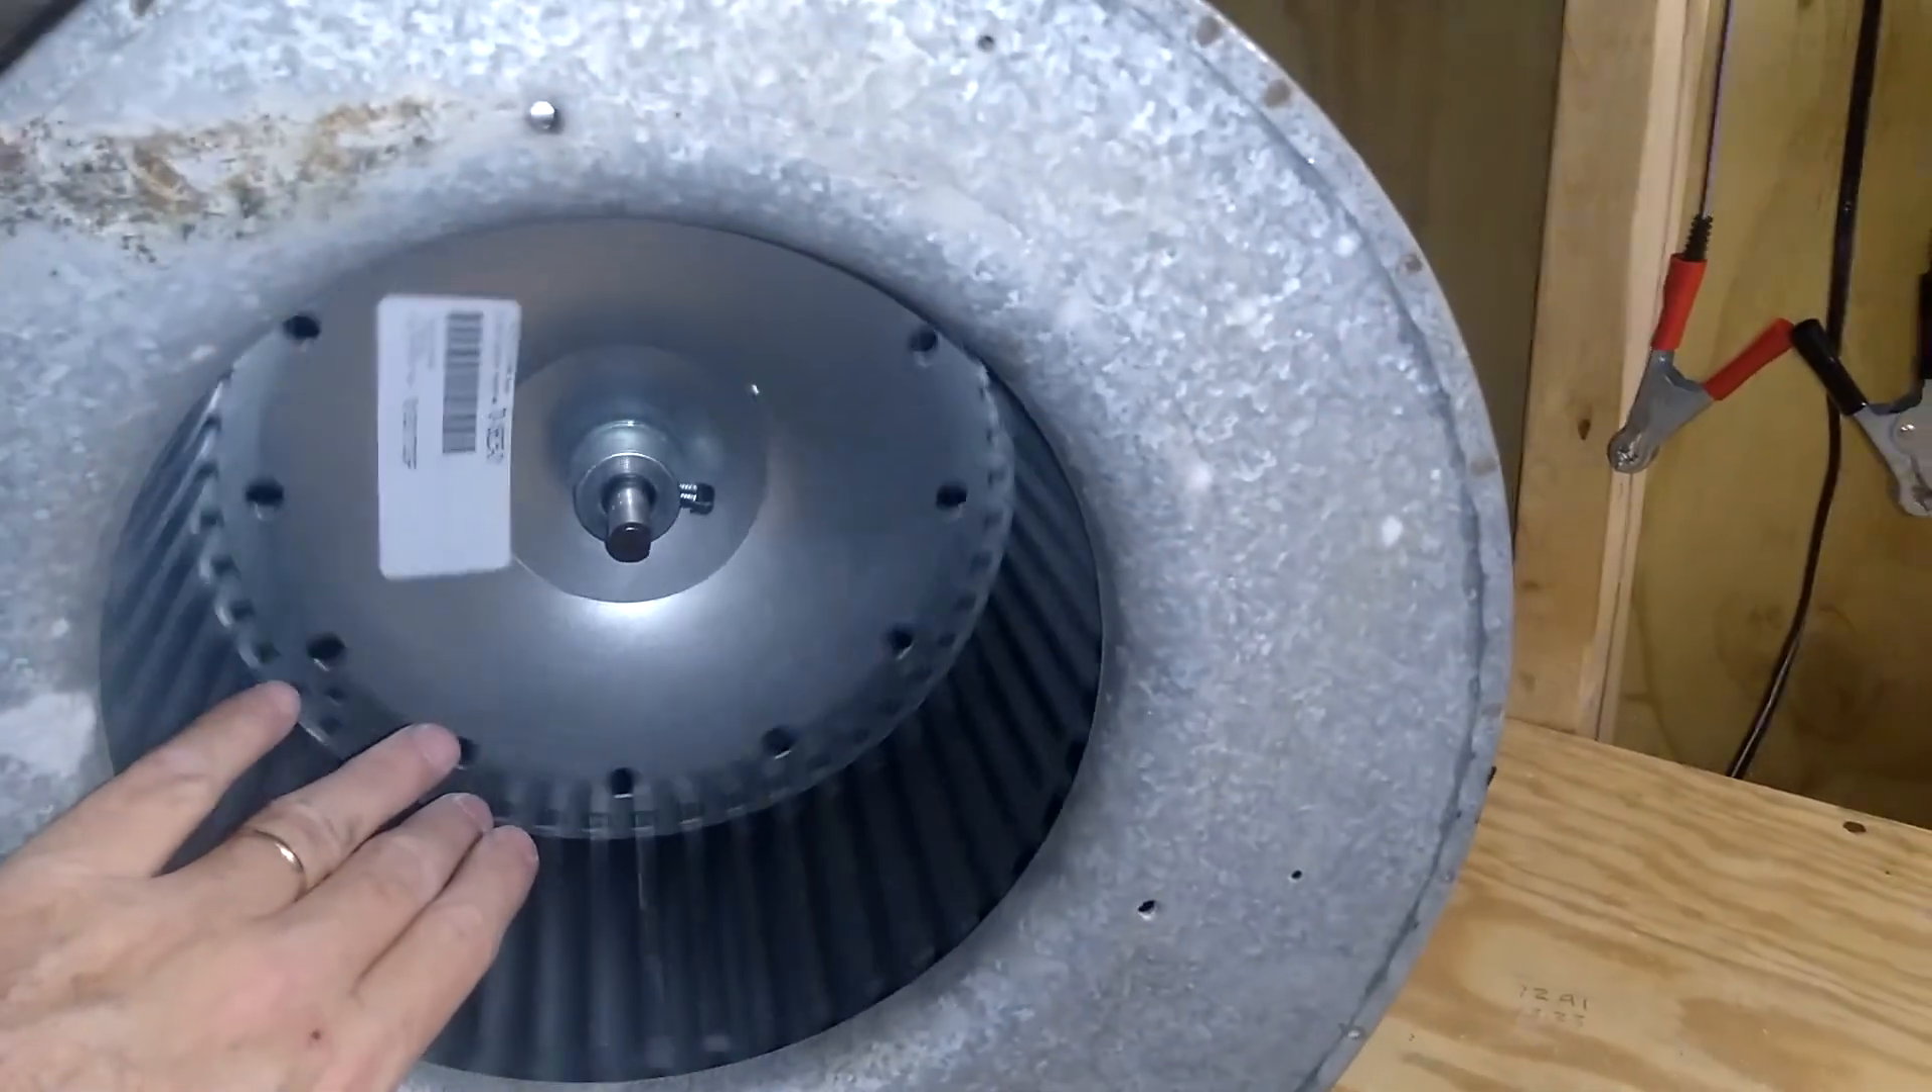We have the blower assembly back together with a new wheel.